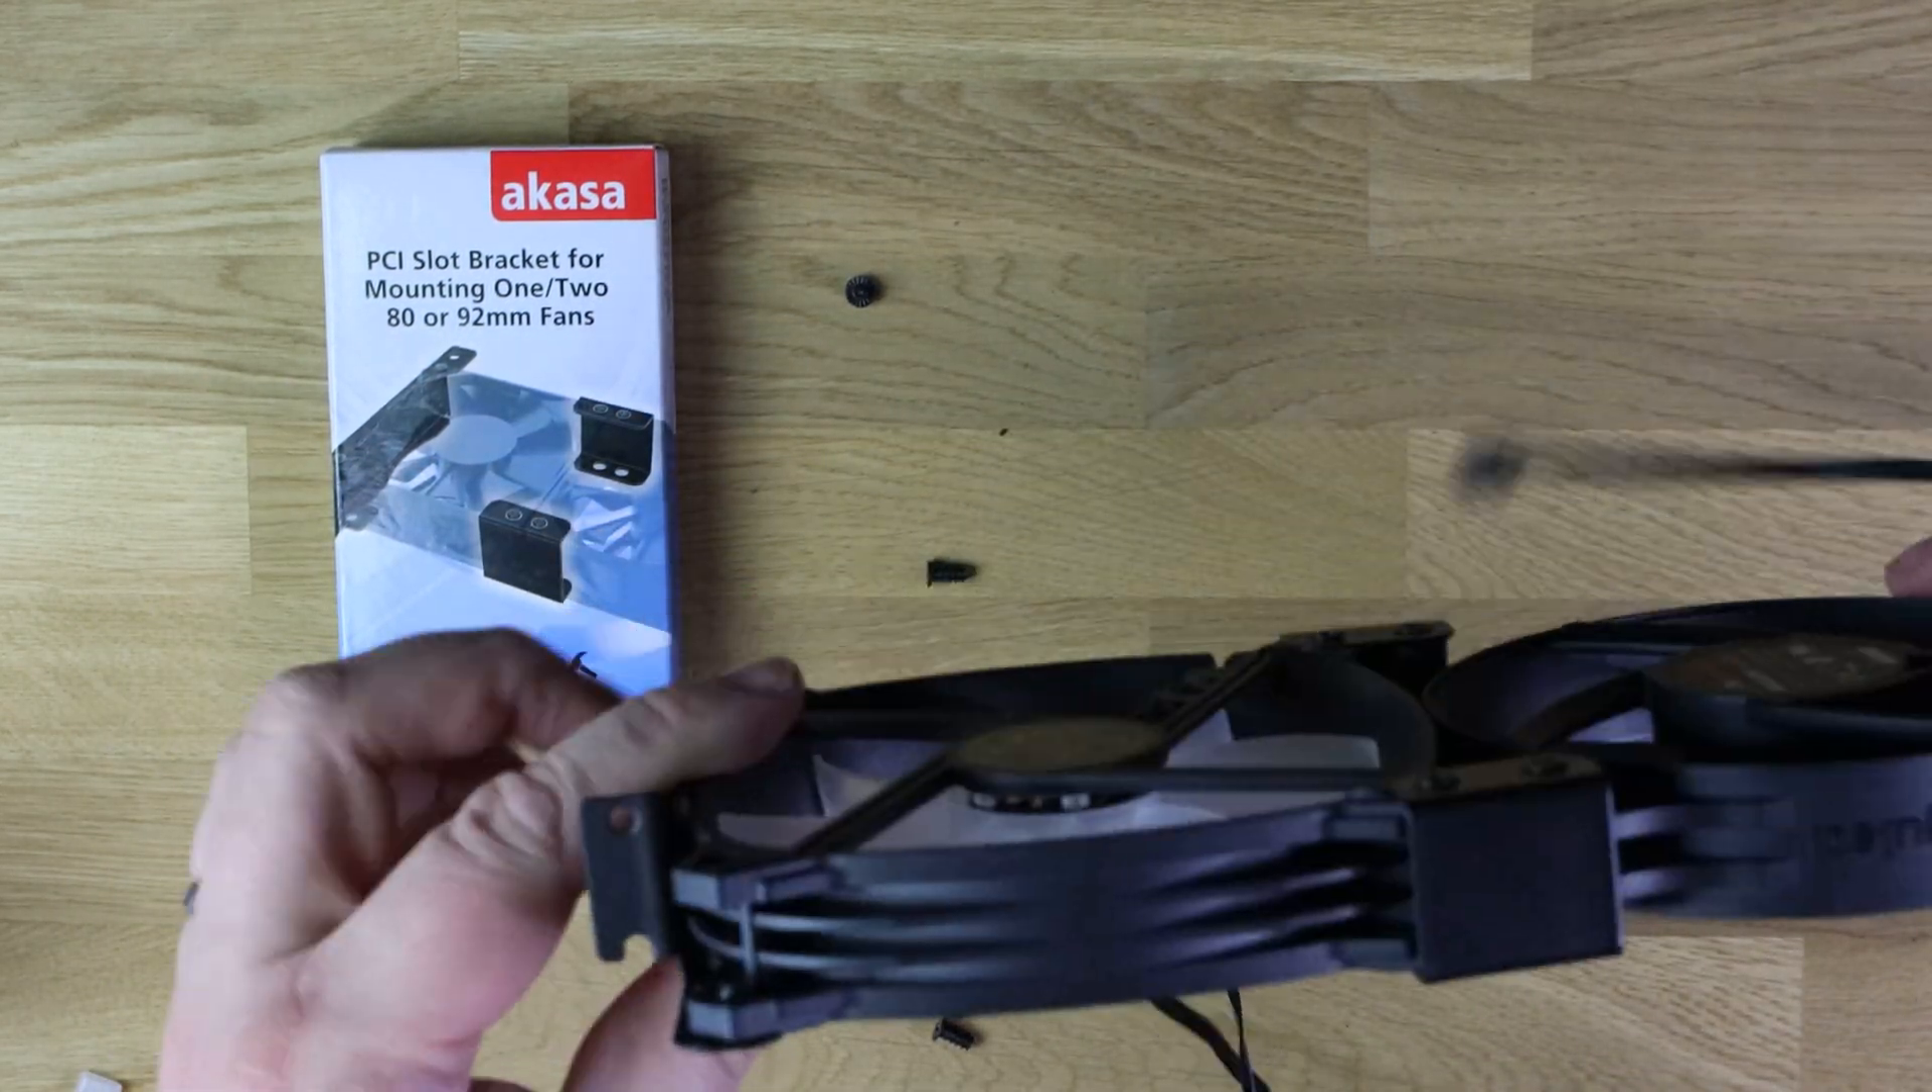You've now got two fans attached together on this support brace.